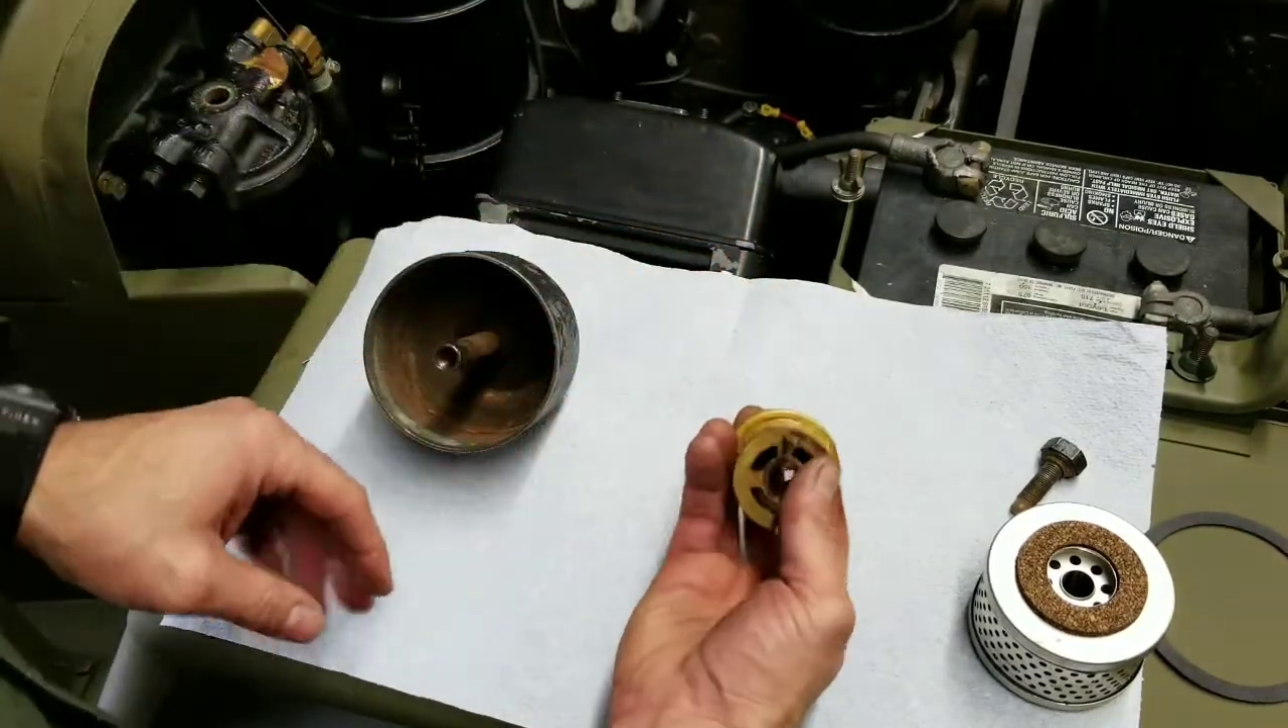With a little bit of work I got the old filter strainer out.